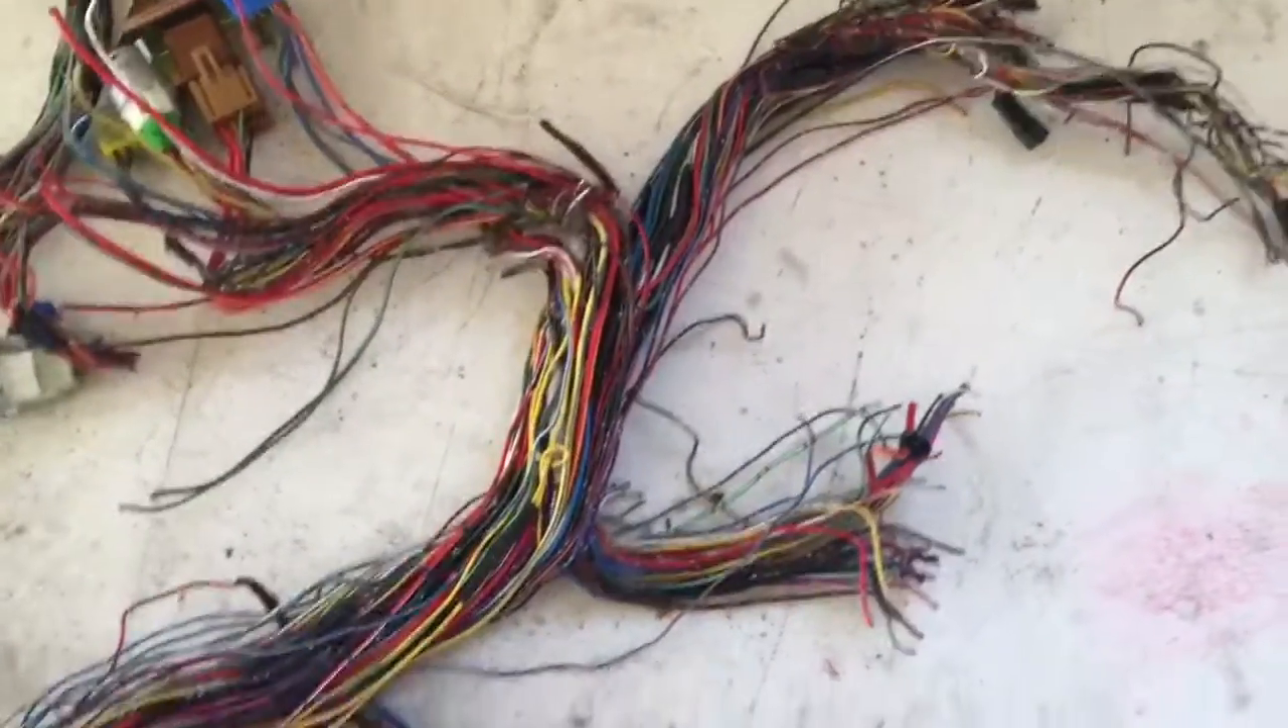Here is the harness stripped of its protective shielding, the black electrical tape and the split loom protective covering.